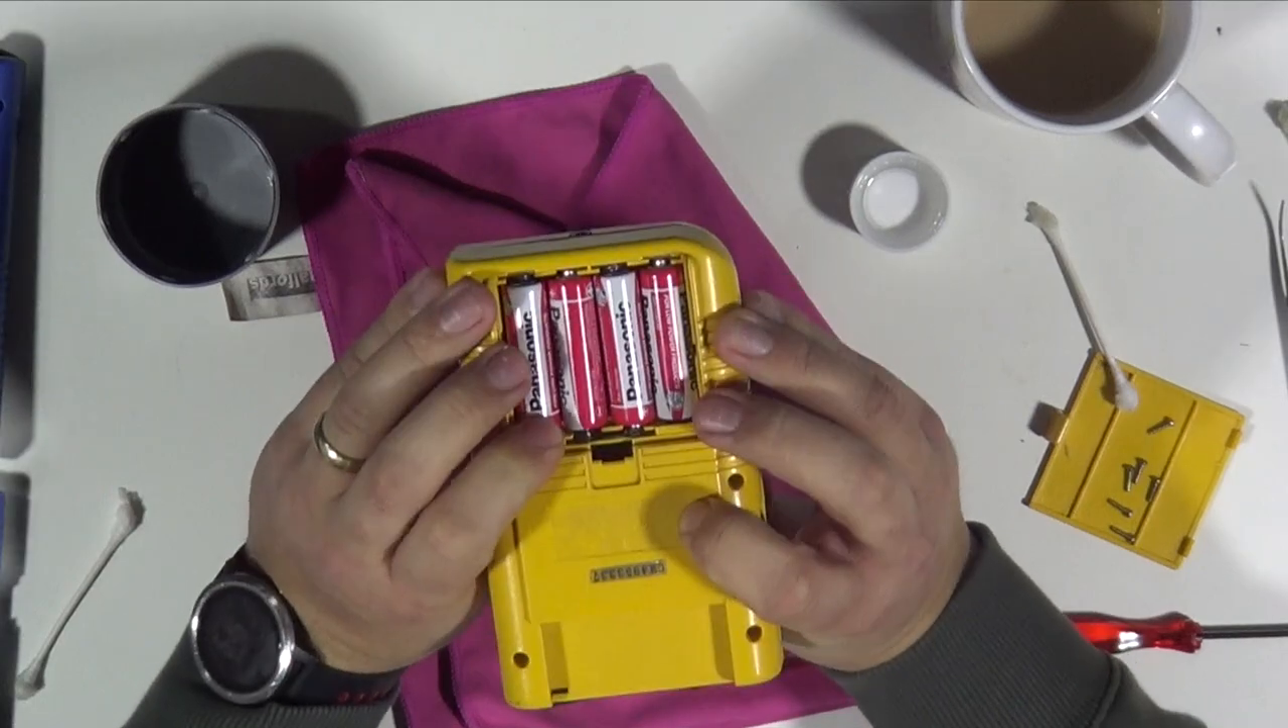I haven't put the screws back in. I've only put the batteries in quickly just to see if it powered up.